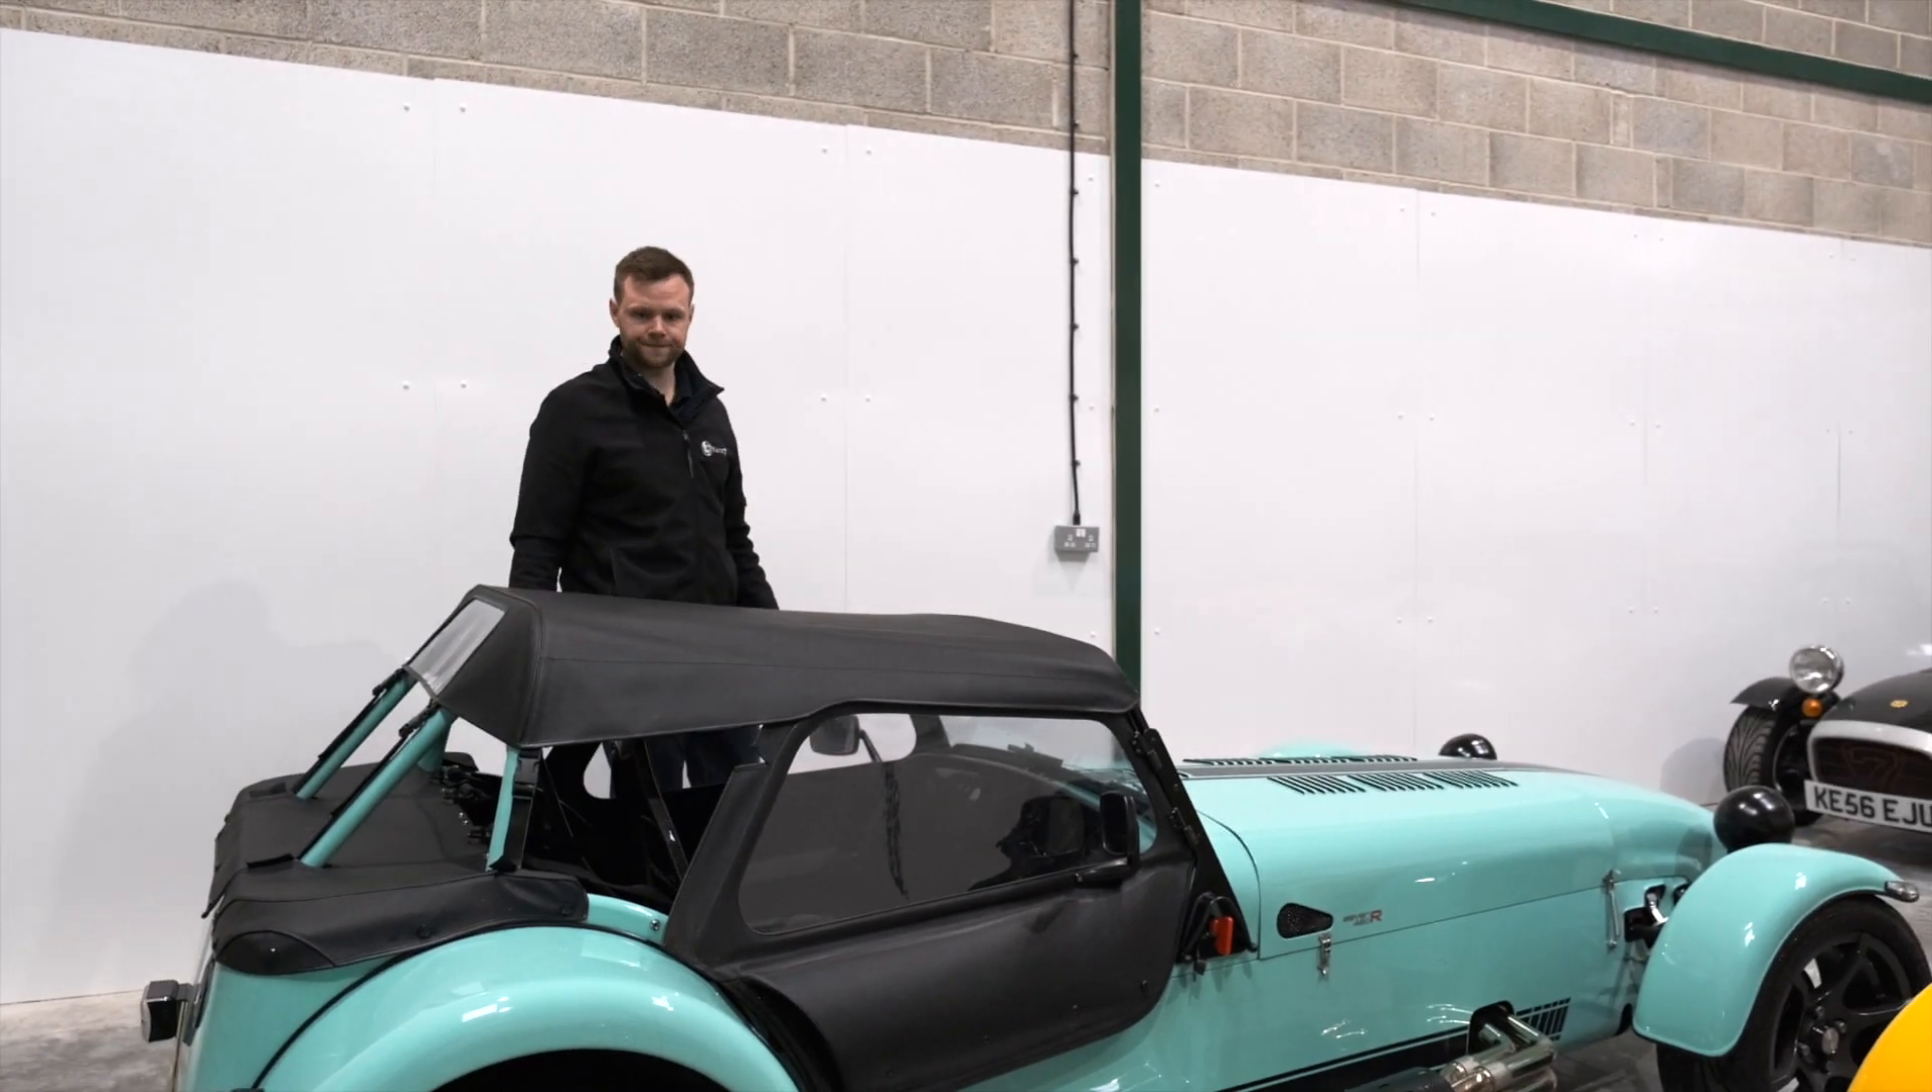That's your half hood on. The doors fit neatly under the sides there.